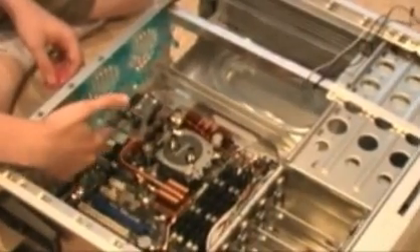Okay, so now the motherboard, we've successfully installed it into the case.